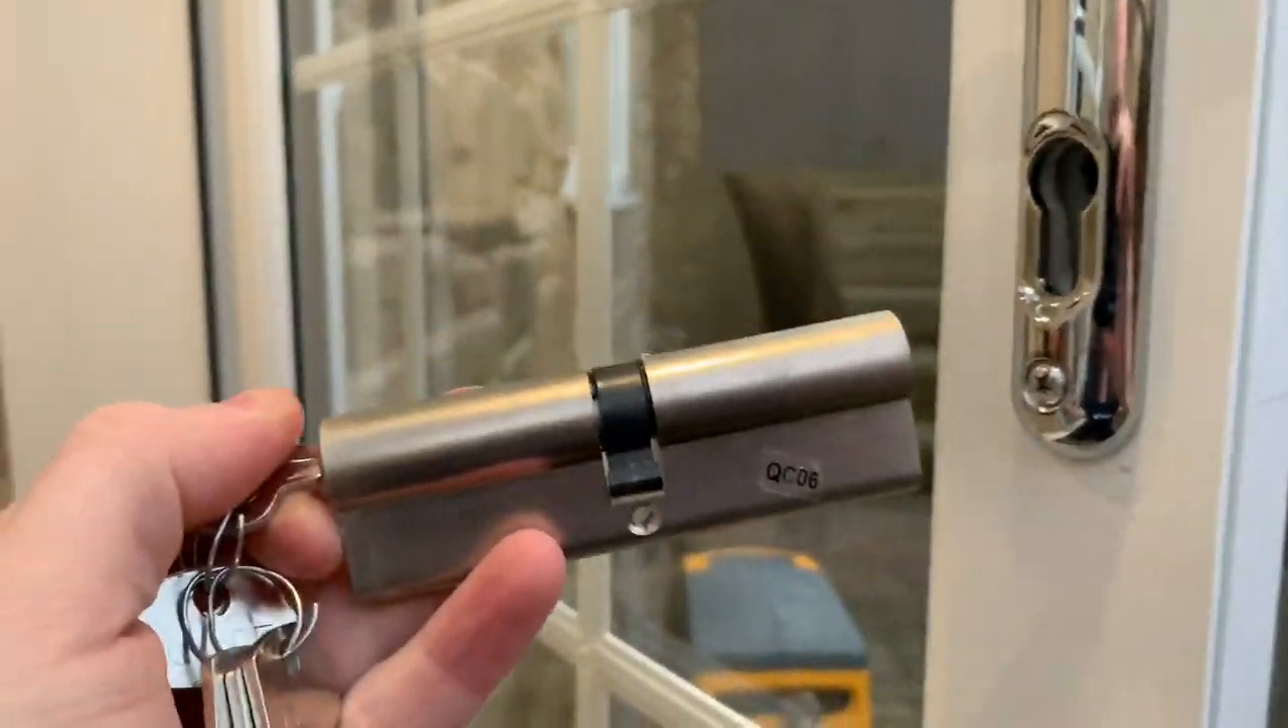There we go and that's your key out and that is your lock cylinder out.